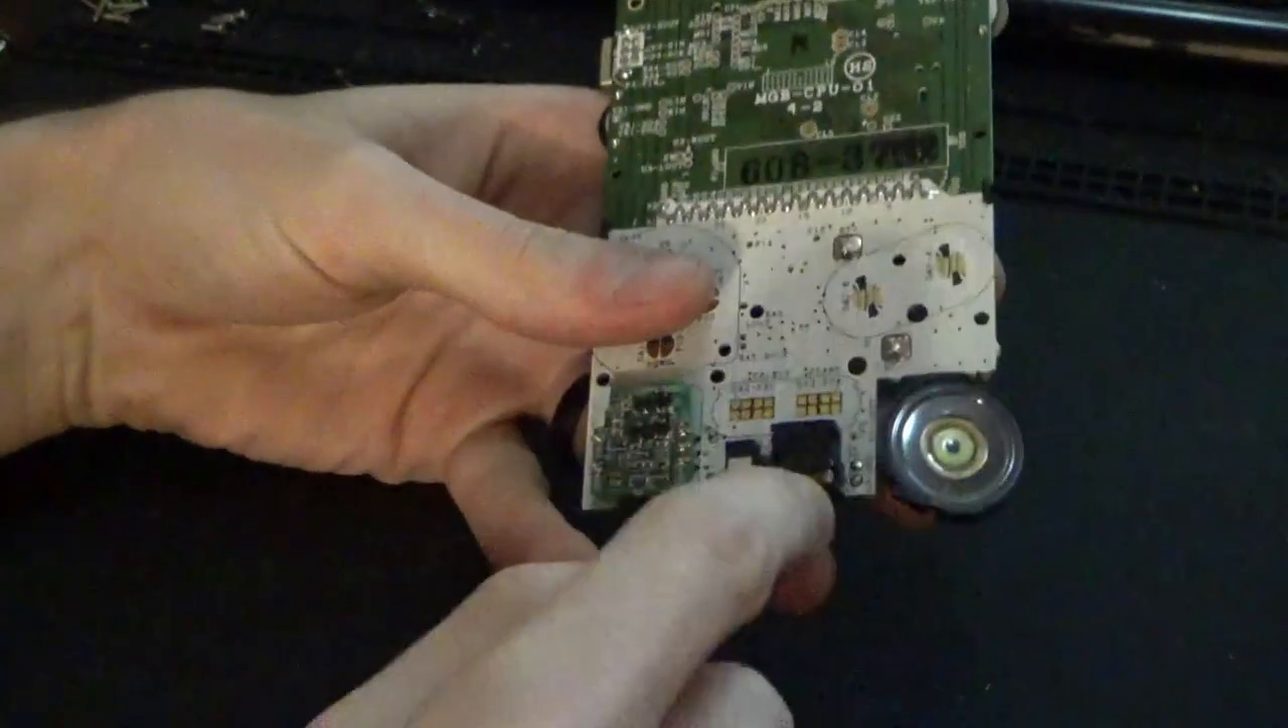Okay so I've got the board back out again.